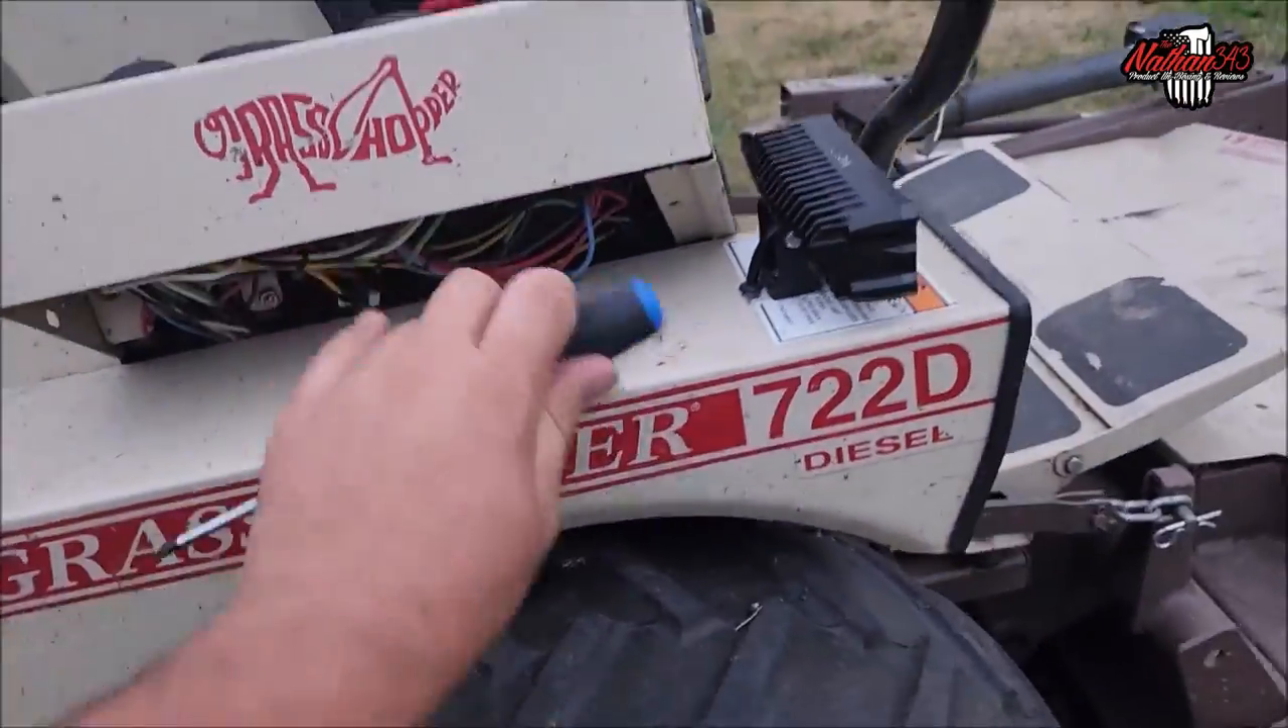I still haven't got everything put back together I got the side shield off here.